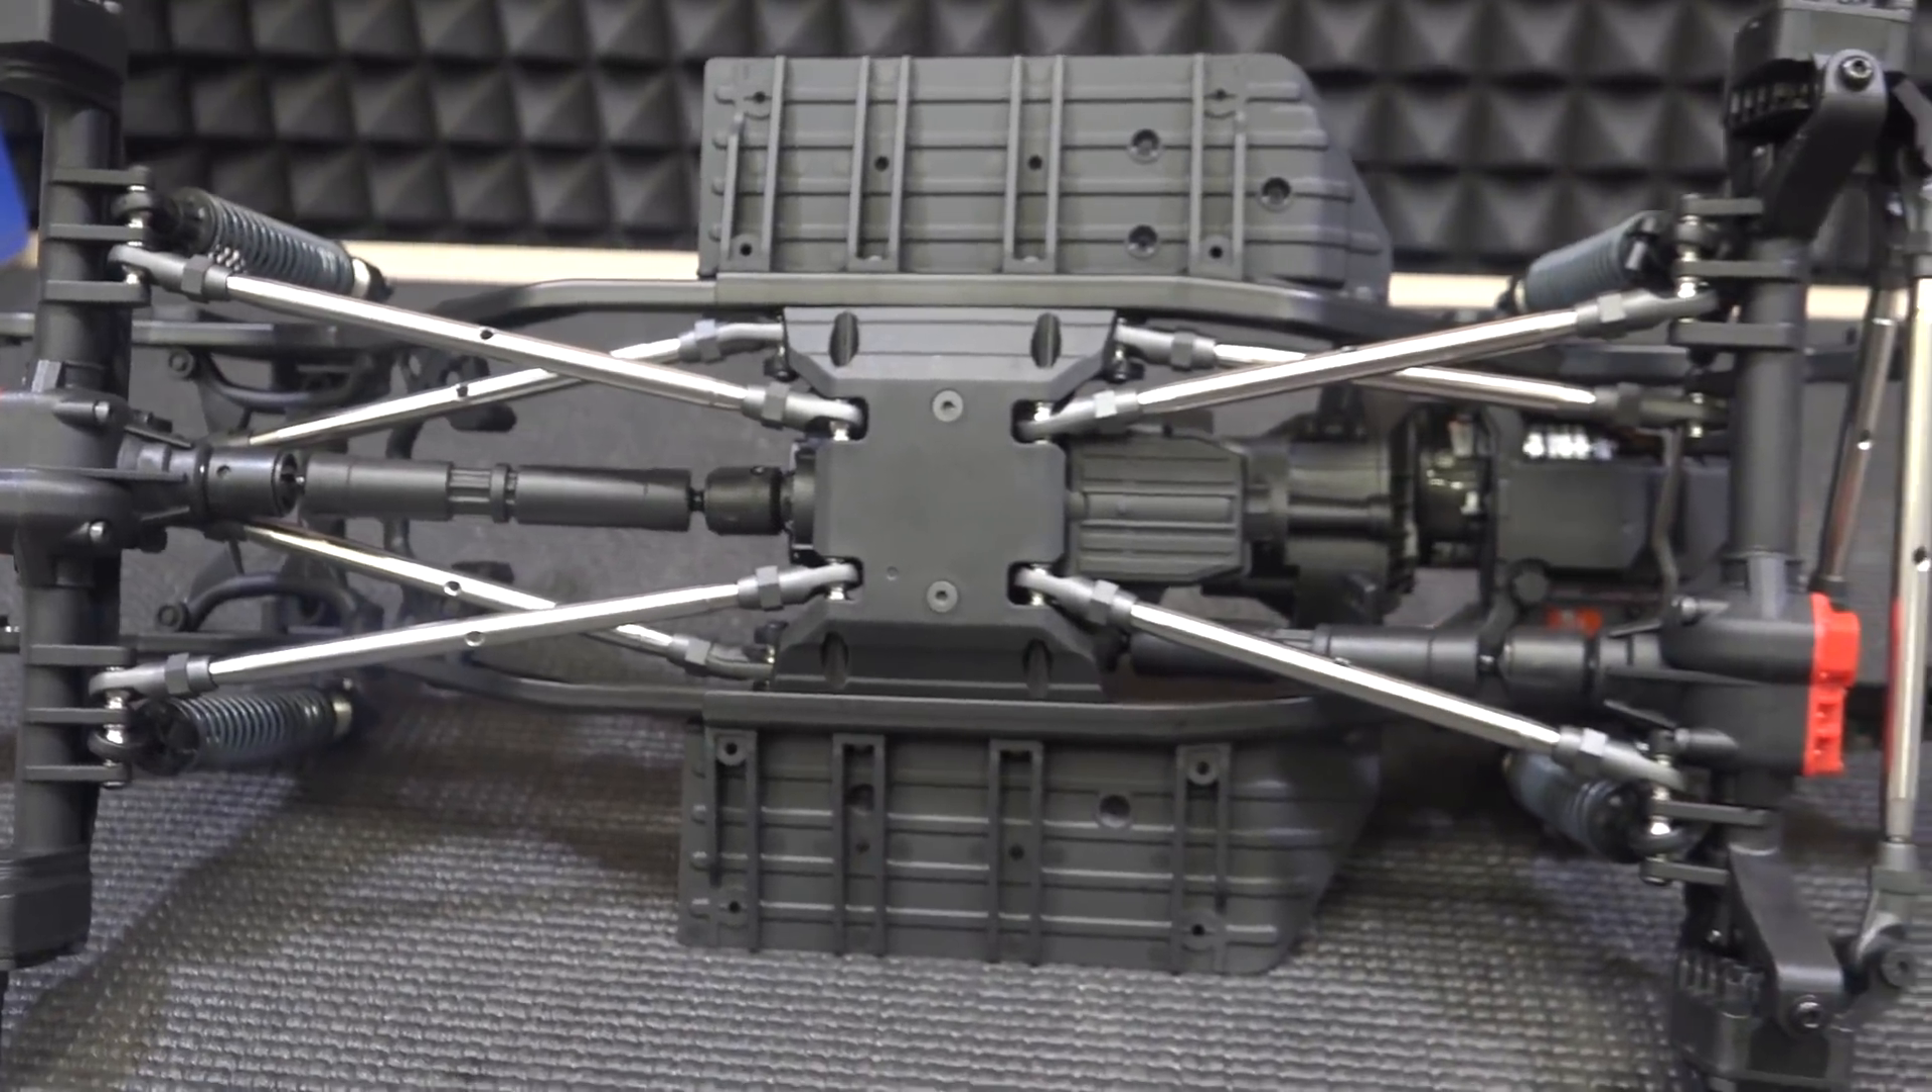Итак, рама вся полностью собрана с мостами.